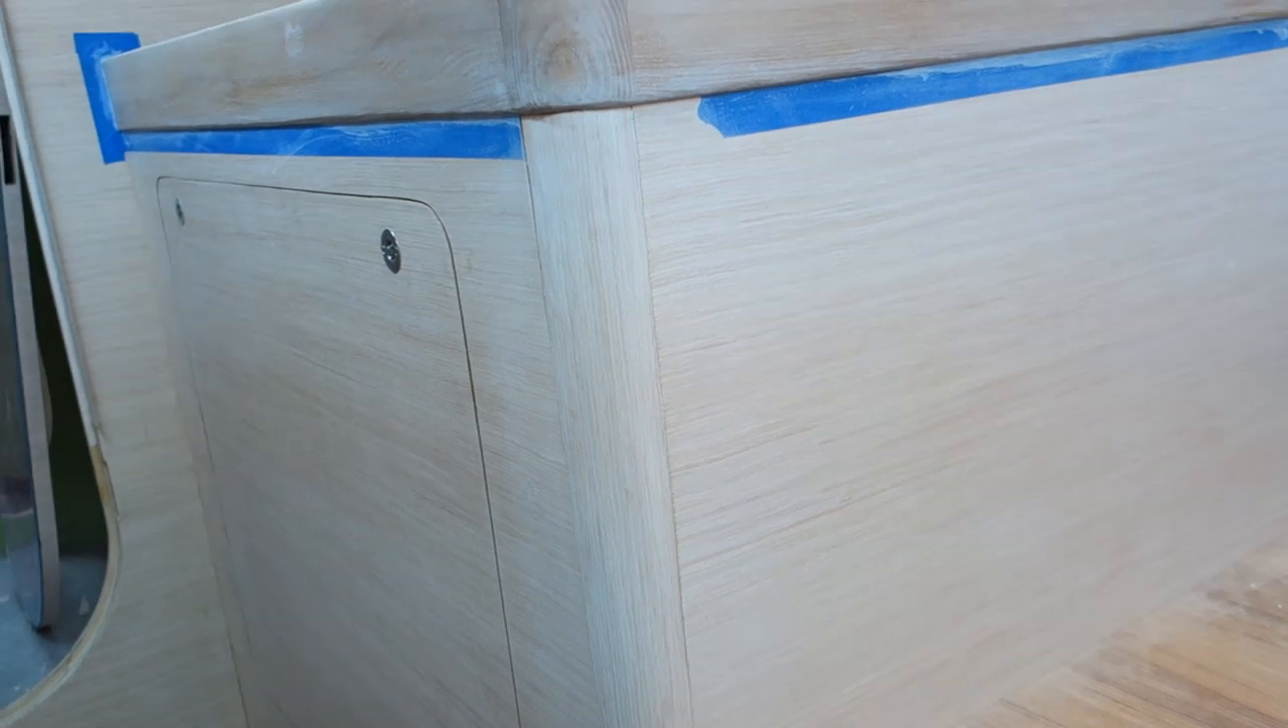So there was quite a bit of preparation involved but the veneer is finally on, went on this morning.